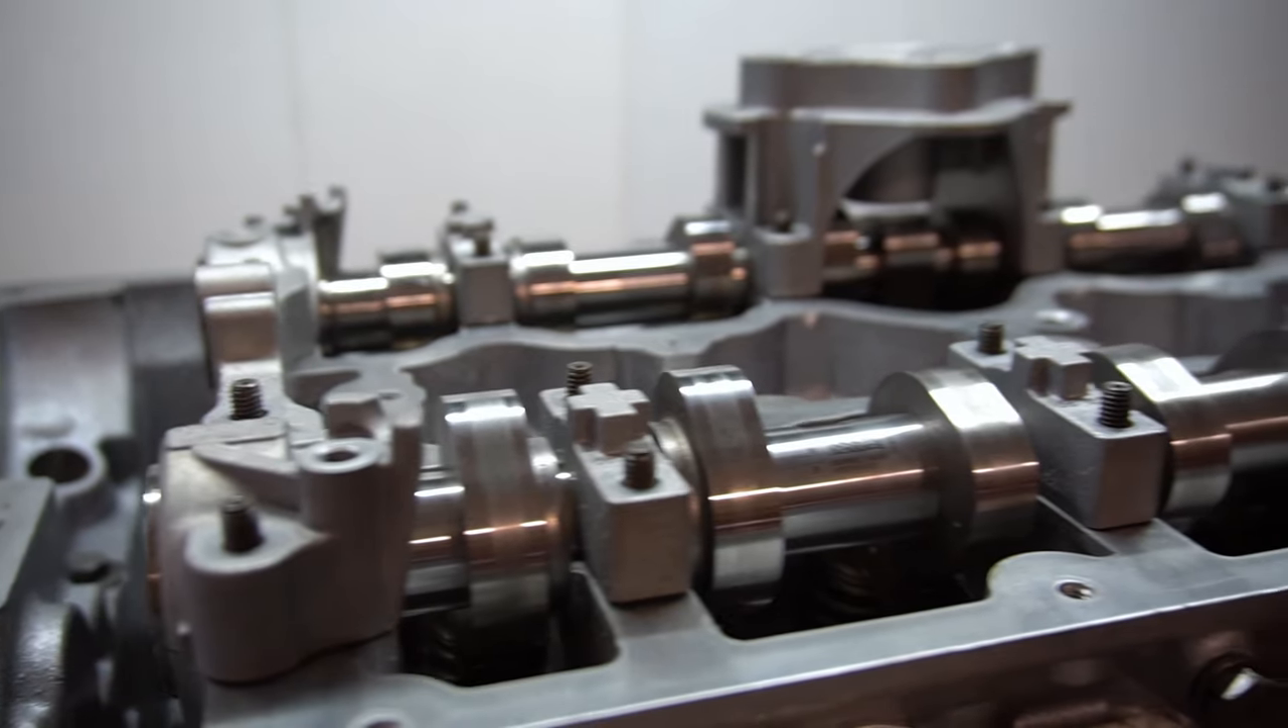Se lubricó todo muy bien con aceite para la hora del primer arranque y ya montó el árbol de levas de escape y de admisión con todos sus puentes.